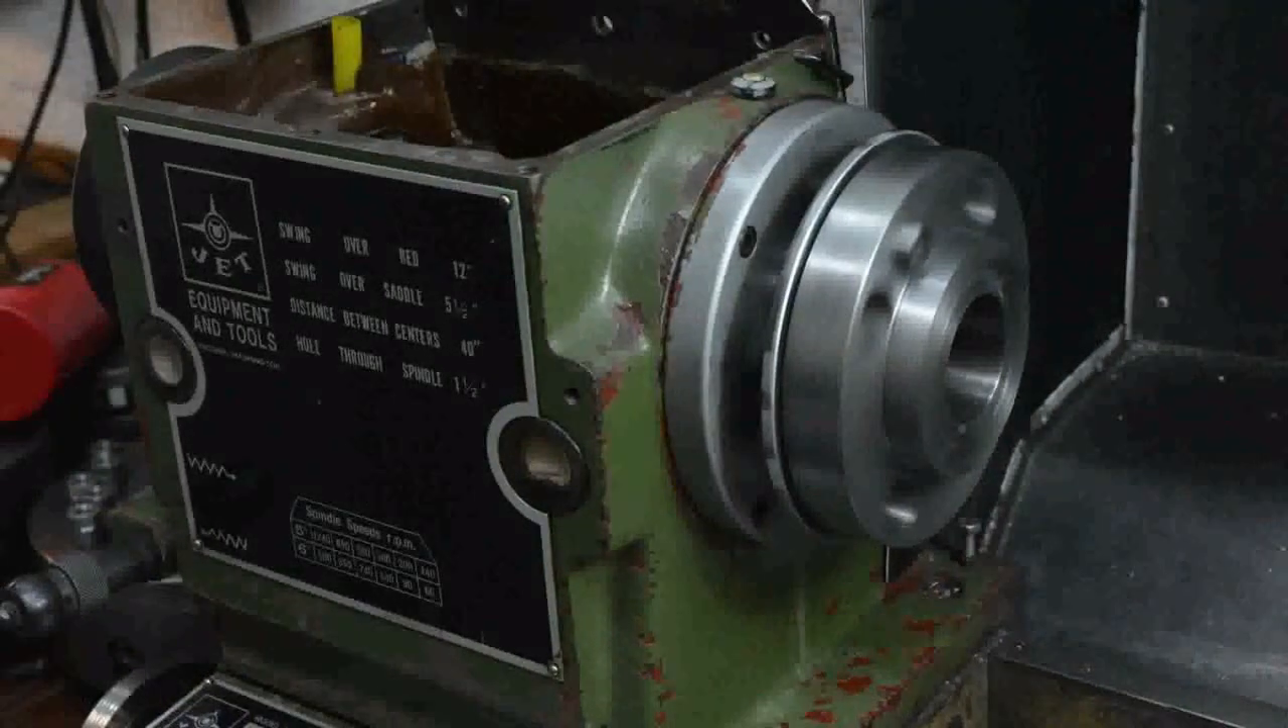Well the new spindle is fitted enjoying its new life after years on the shelf.